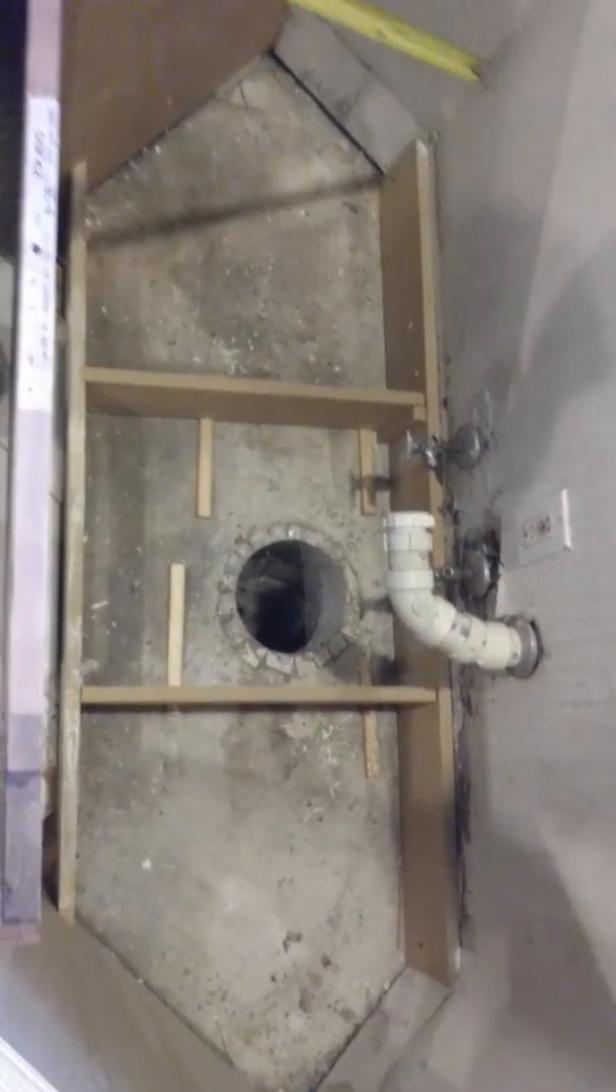So we got the face frame all built up and you can see, I put my platform in and what I did was I just ran one, one length in the back and one in the front.